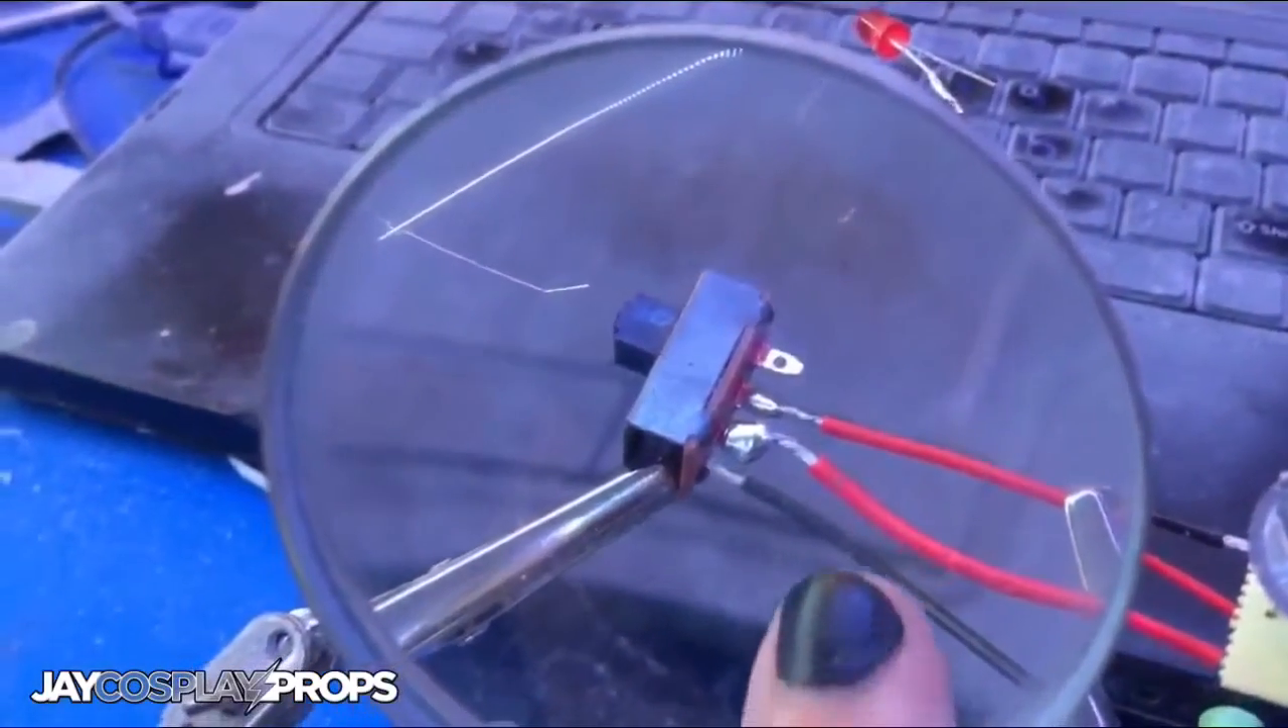Here we are with our first little switch soldered up.